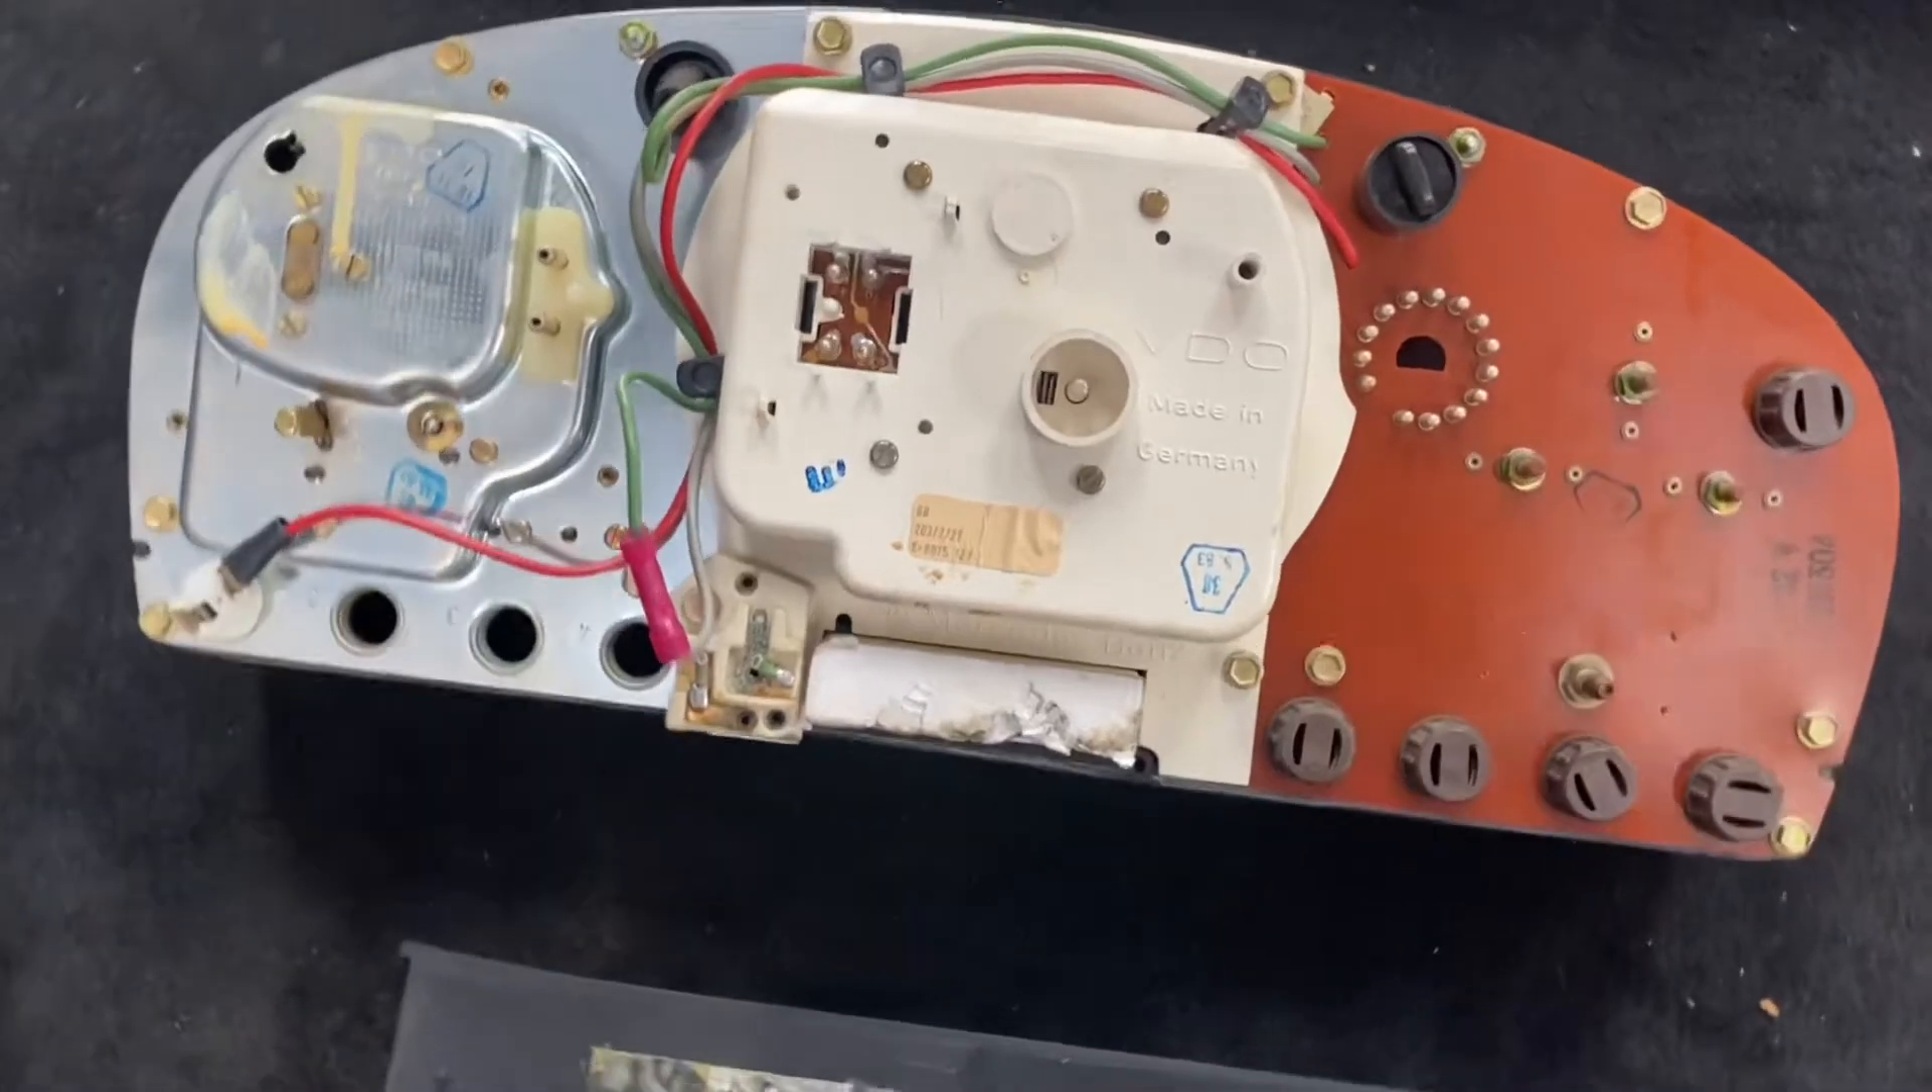Here you can turn this carefully until you can pull it out just like this and then like that and now you have the instrument cluster completely out of the car.